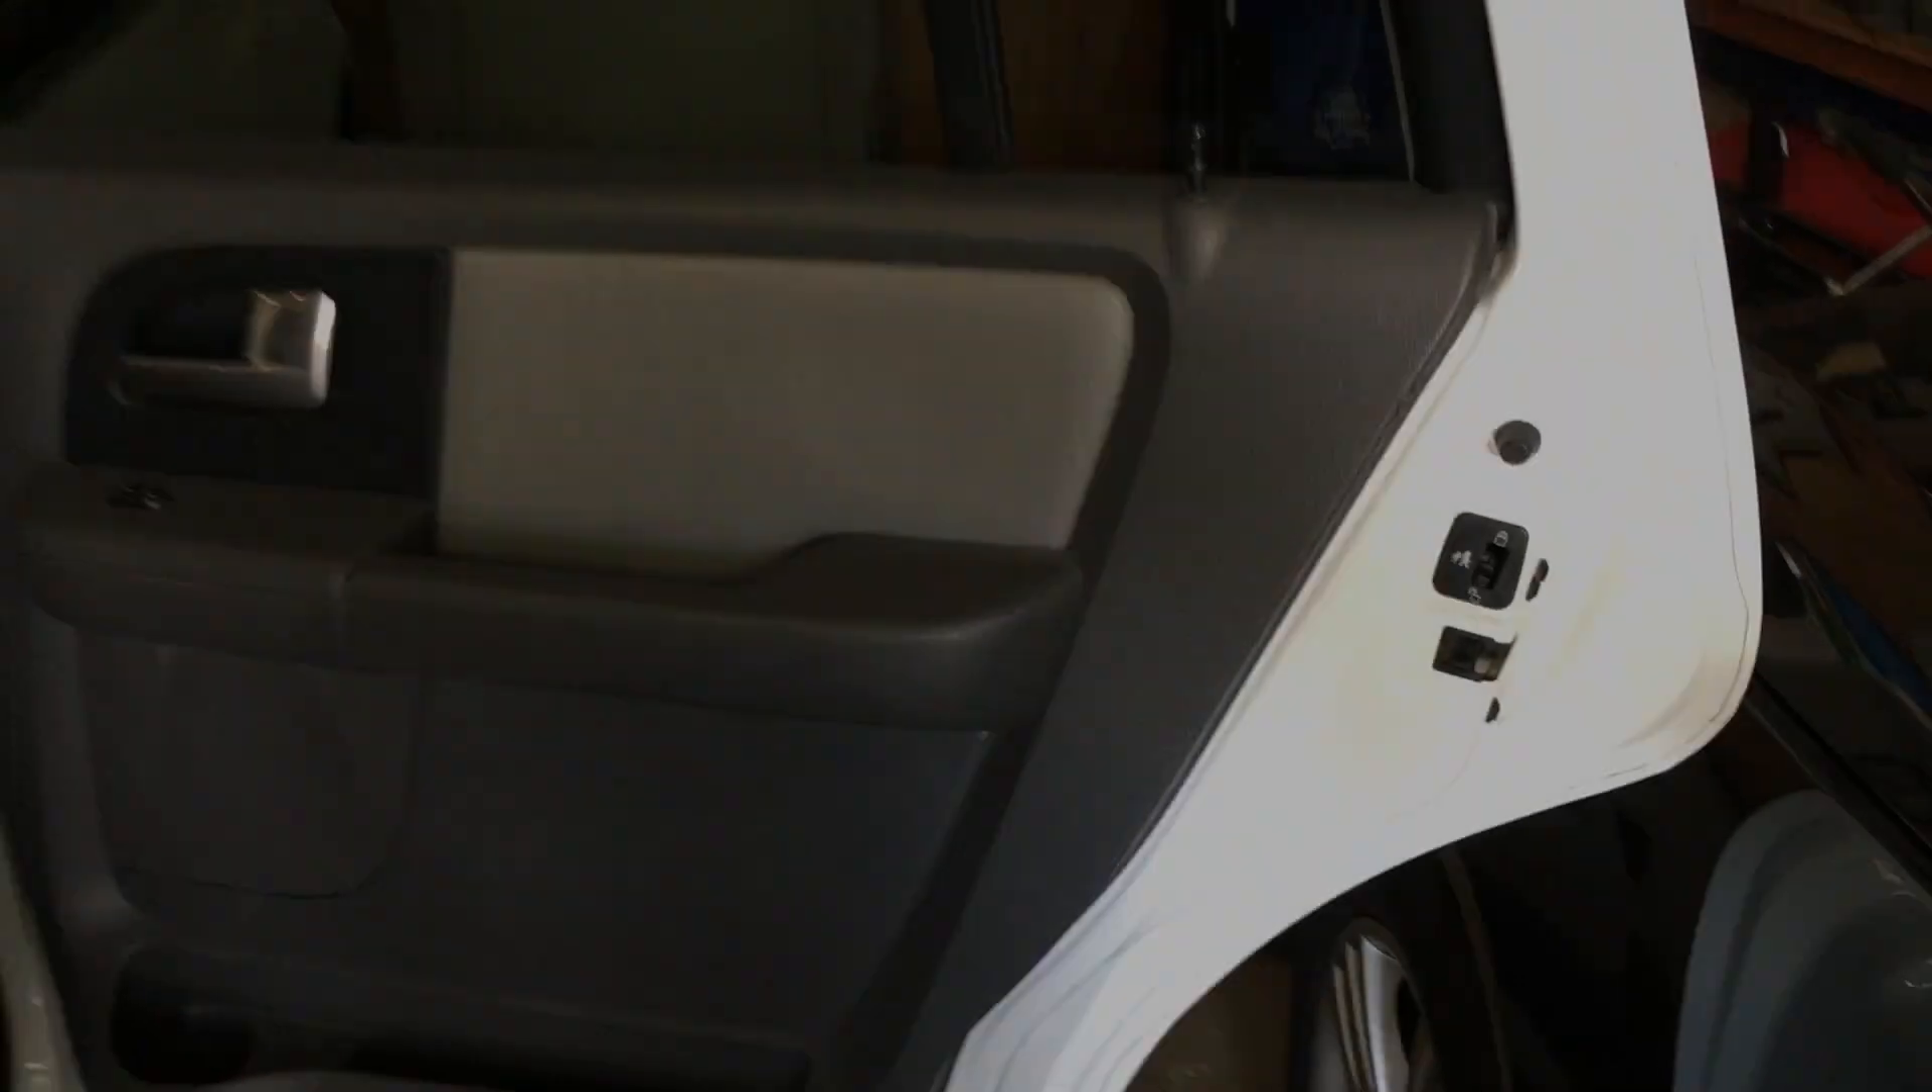Door panels all back together.